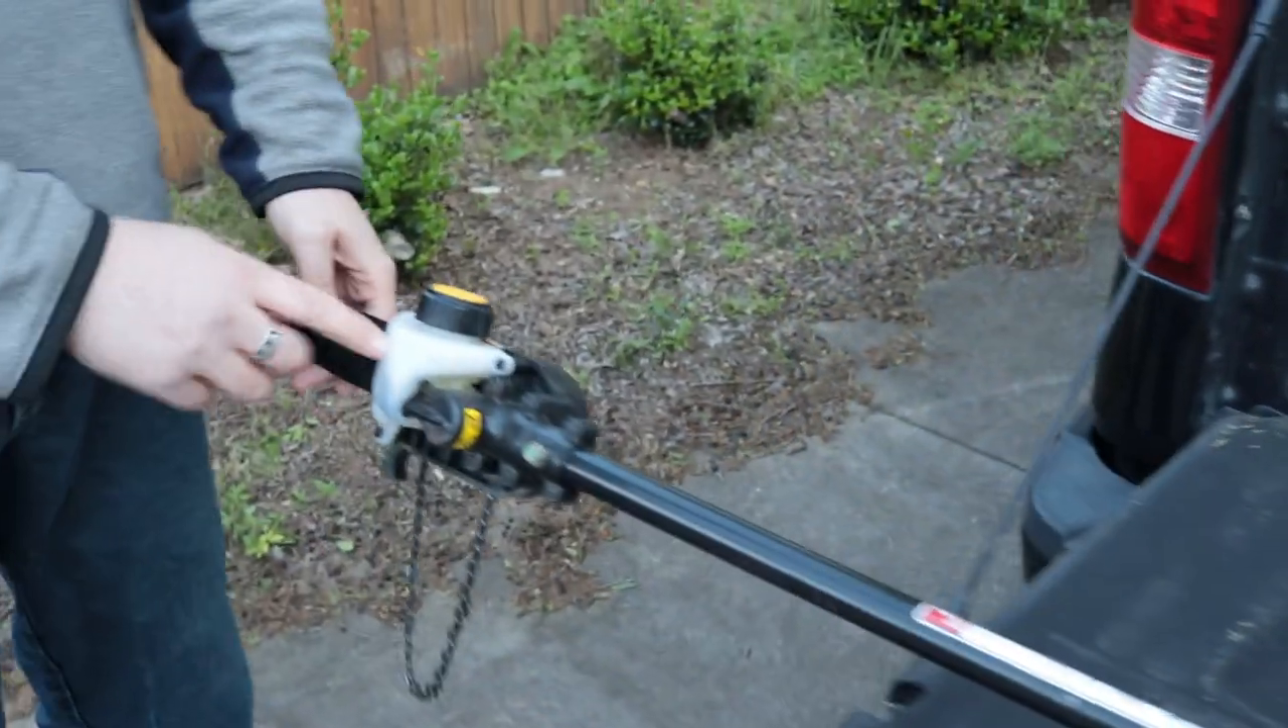And of course, the chain came off when we were working. So we haven't put it on yet.